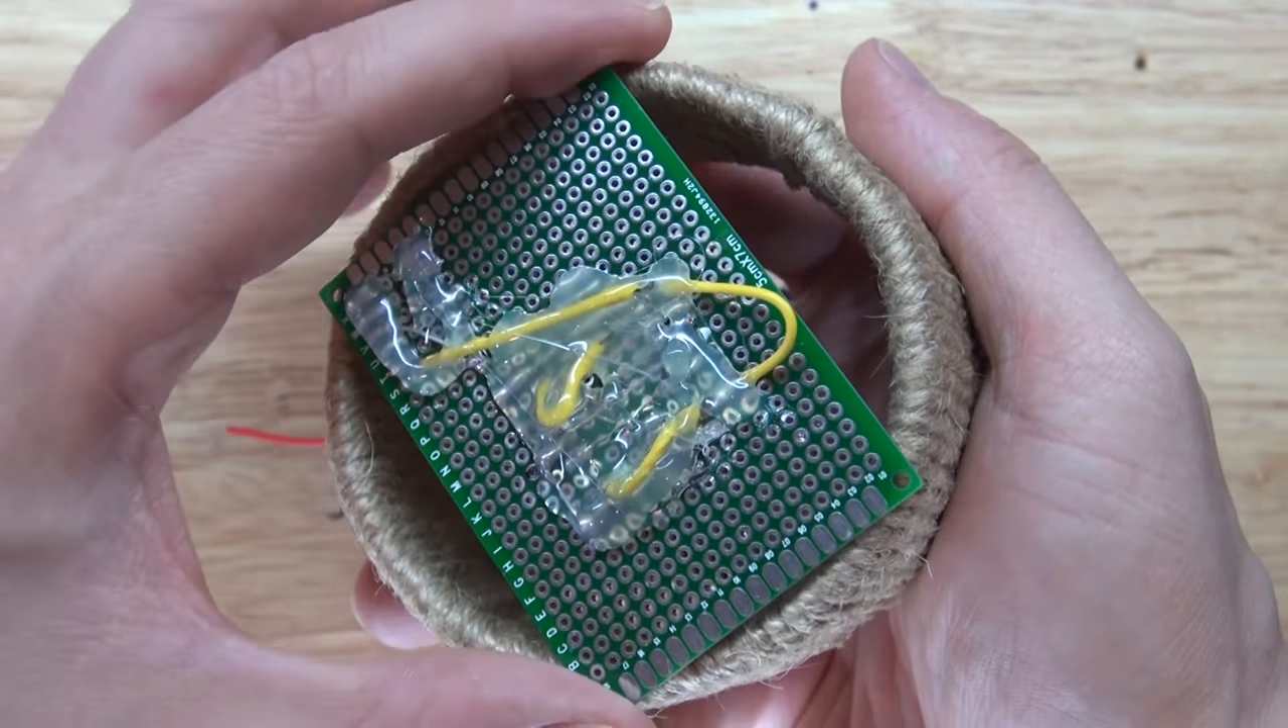And now it's time to take the circuit, put a bunch of hot glue to insulate all the connections so they don't short anything. And as you can see, it doesn't really fit.